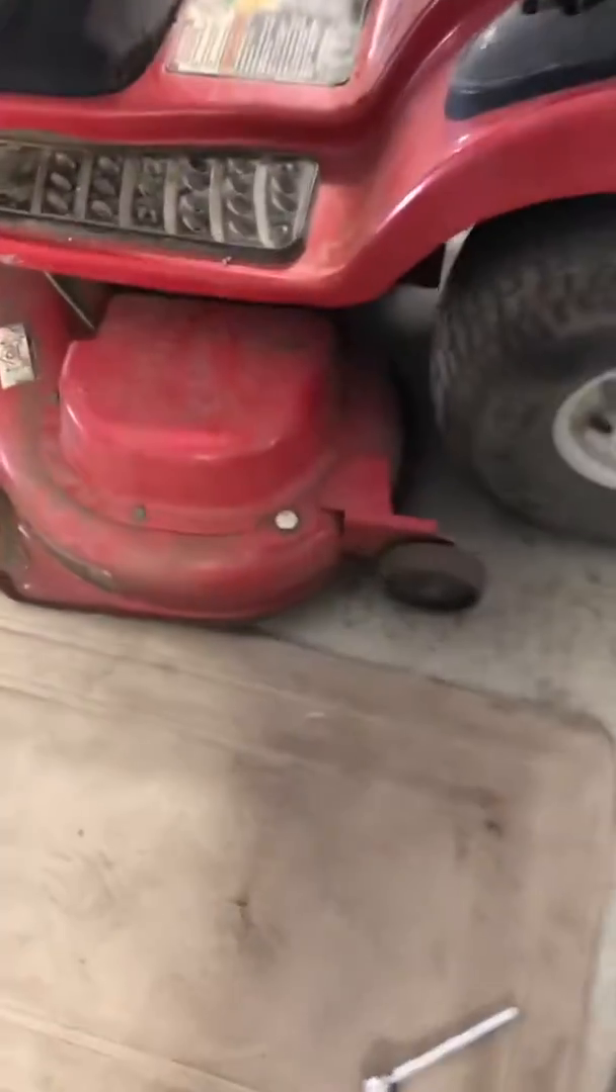We're done promise this time and we're done the cover's on.